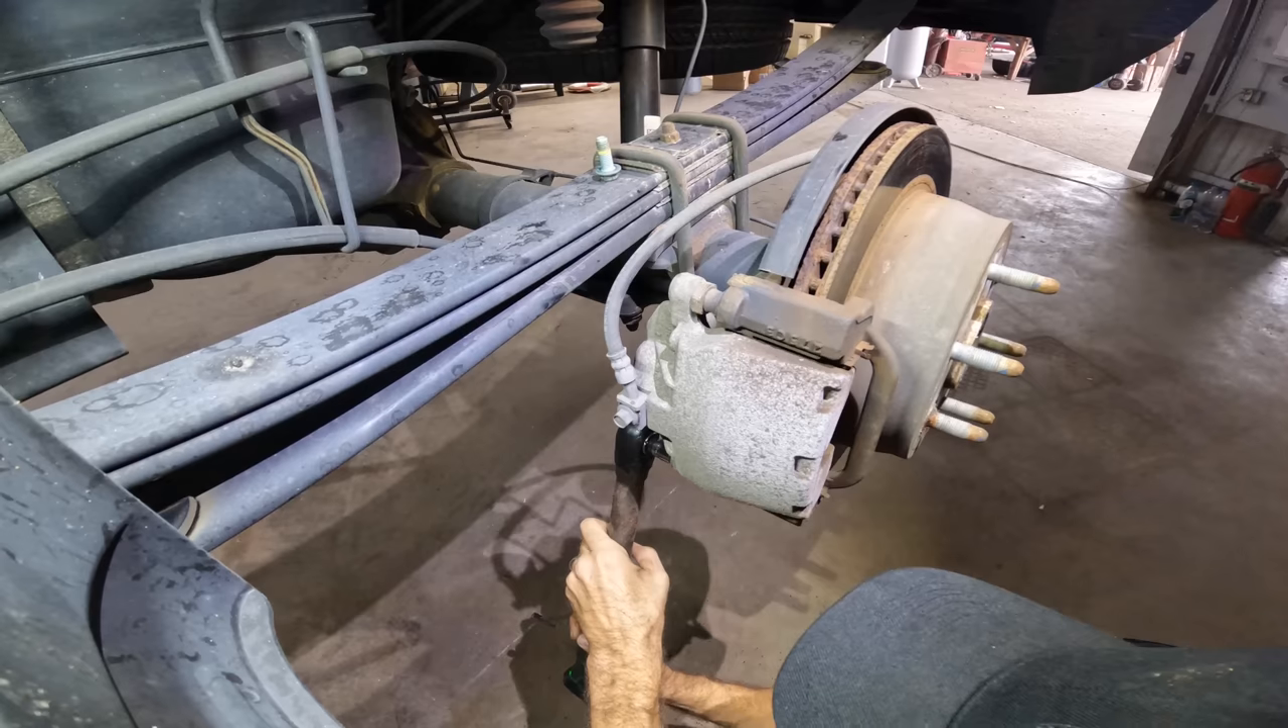We're we're like two hours into it and i haven't even taken the the caliper off yet.